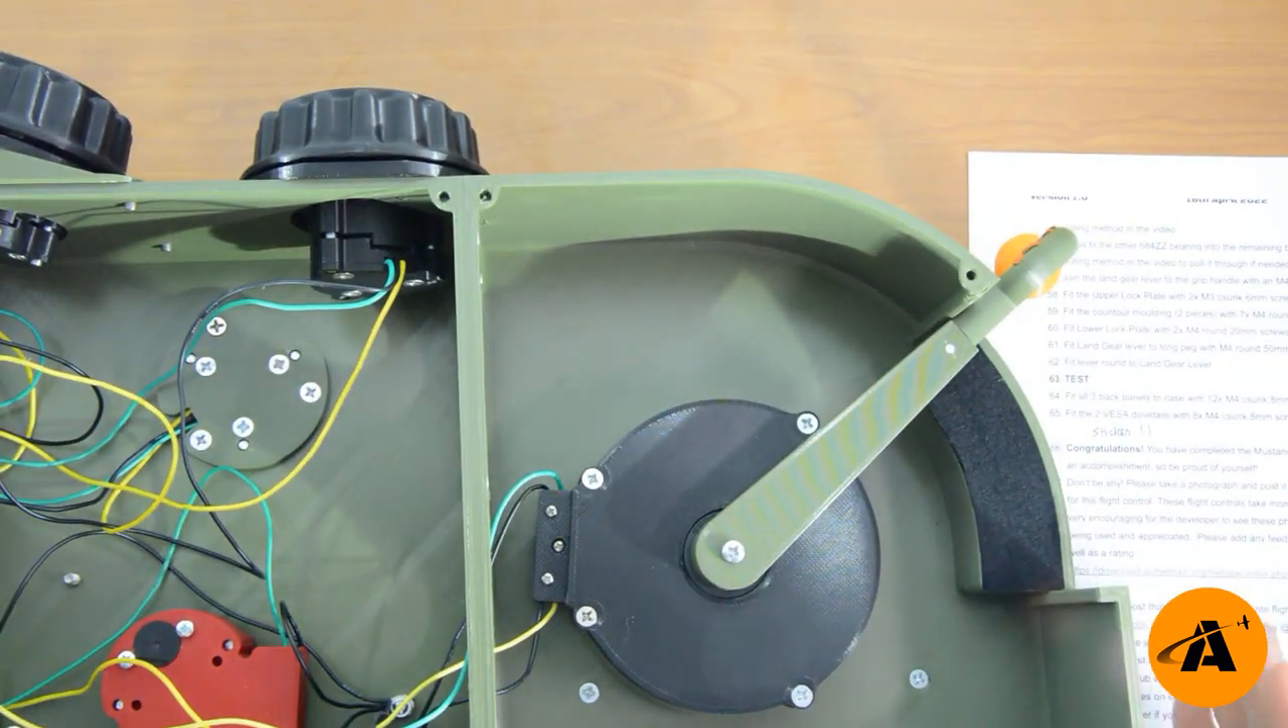Uh, folks, we haven't got the back on this thing yet.